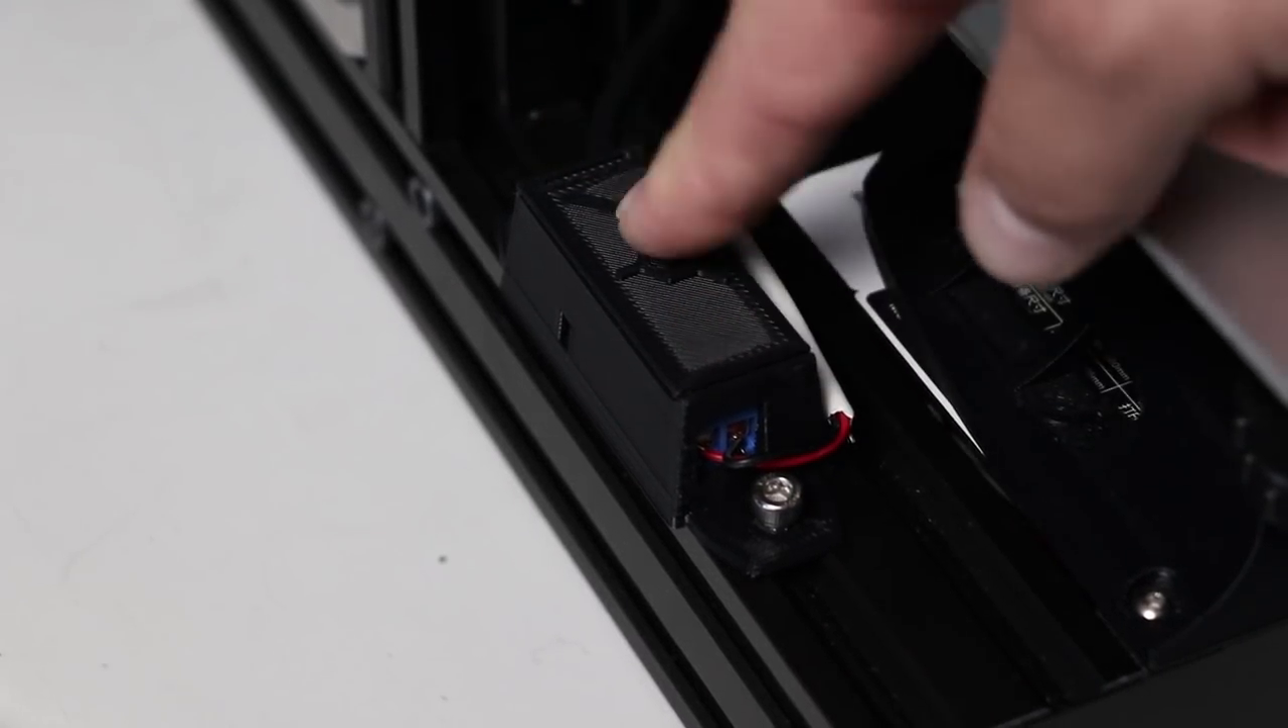So now we got the control module mounted down, like we said here, and we slid the cover back on the top of the control module.